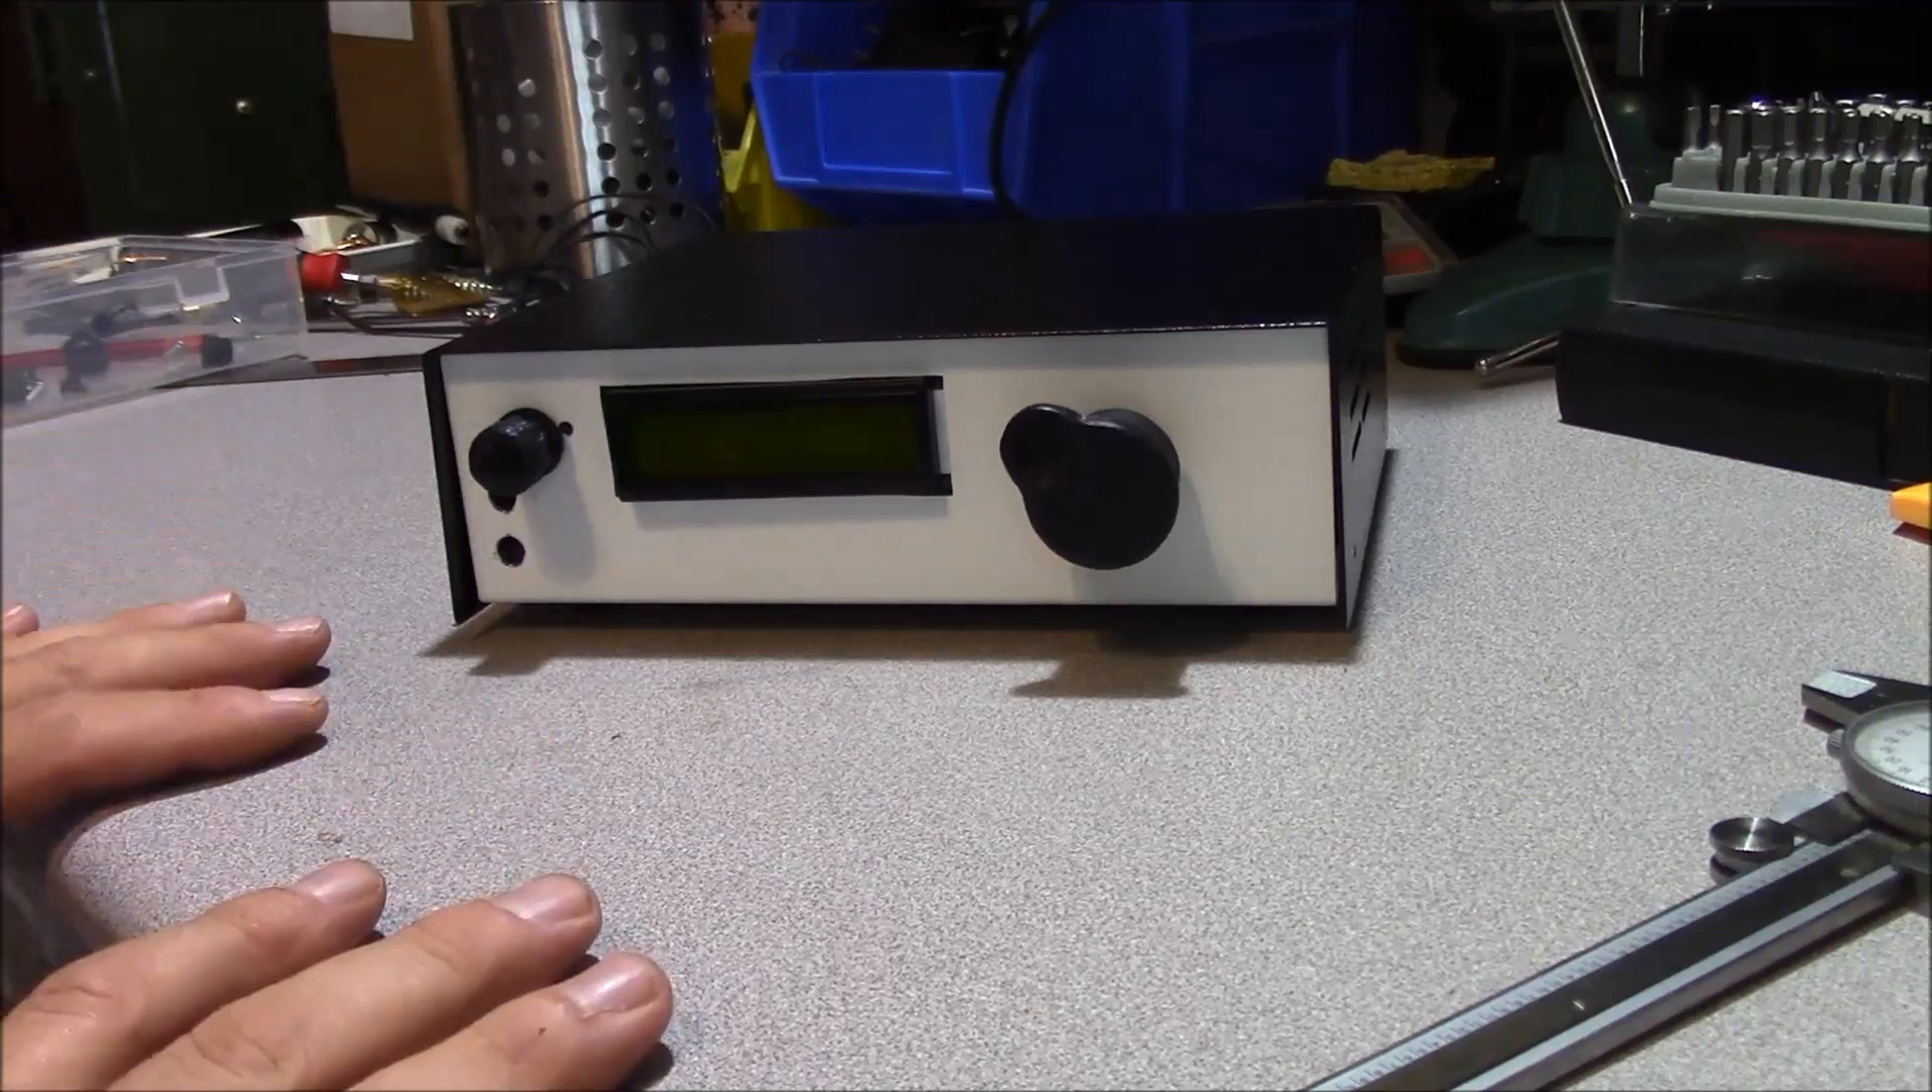Install the volume control knob. Well, this completes the enclosure this time.